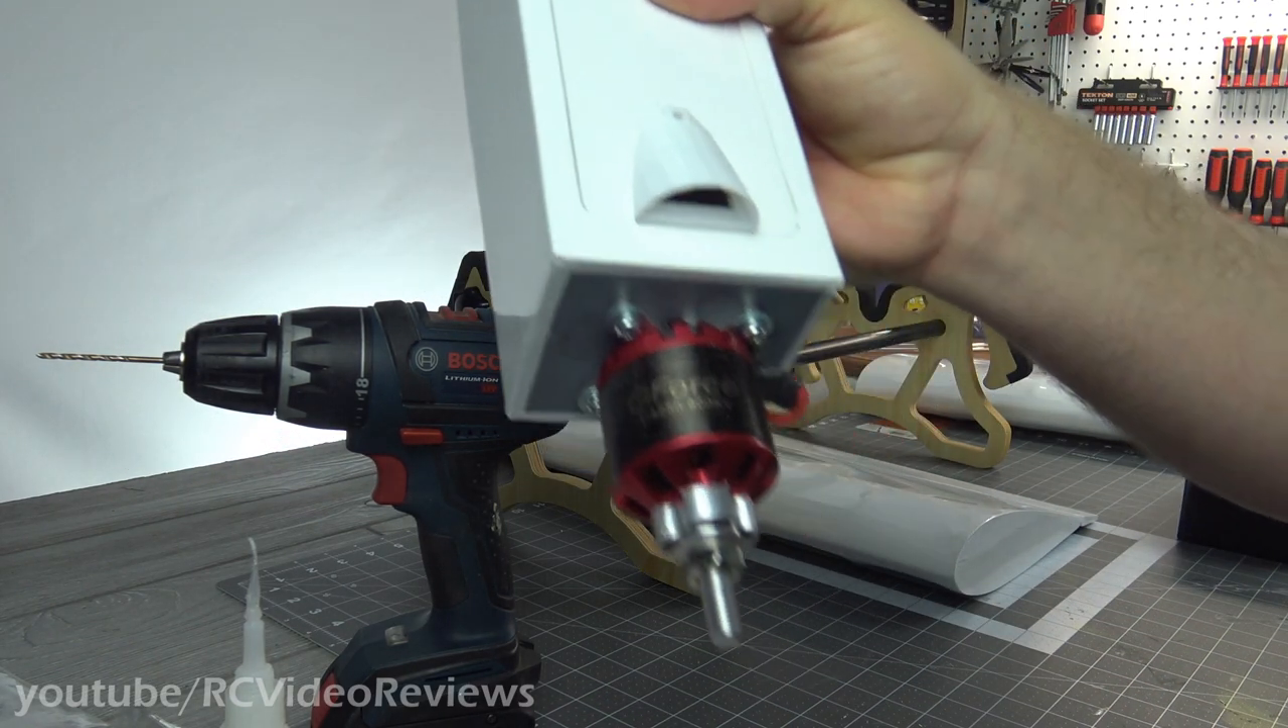Air scoop's in. I'm just going to bolt it on the back and we'll be done with that piece.